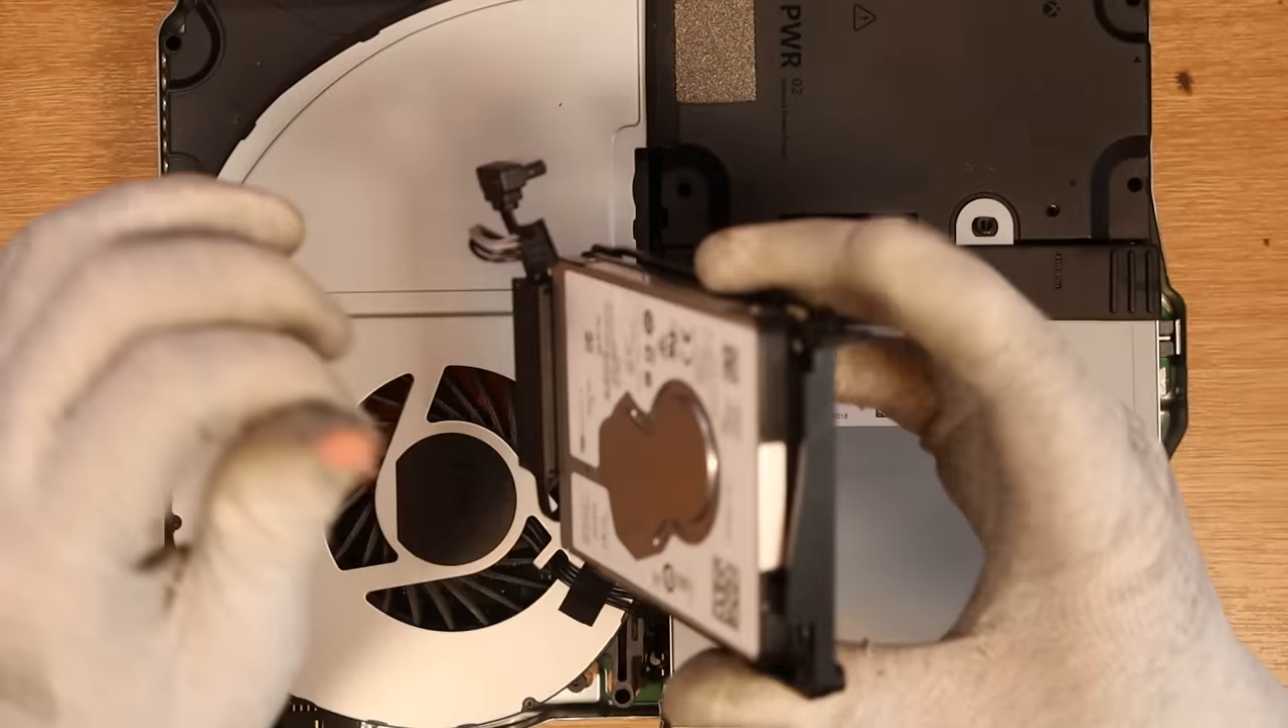I've just taken the hard drive caddy out of the console because I do just want to quickly run over this and make sure that the hard drive is okay.